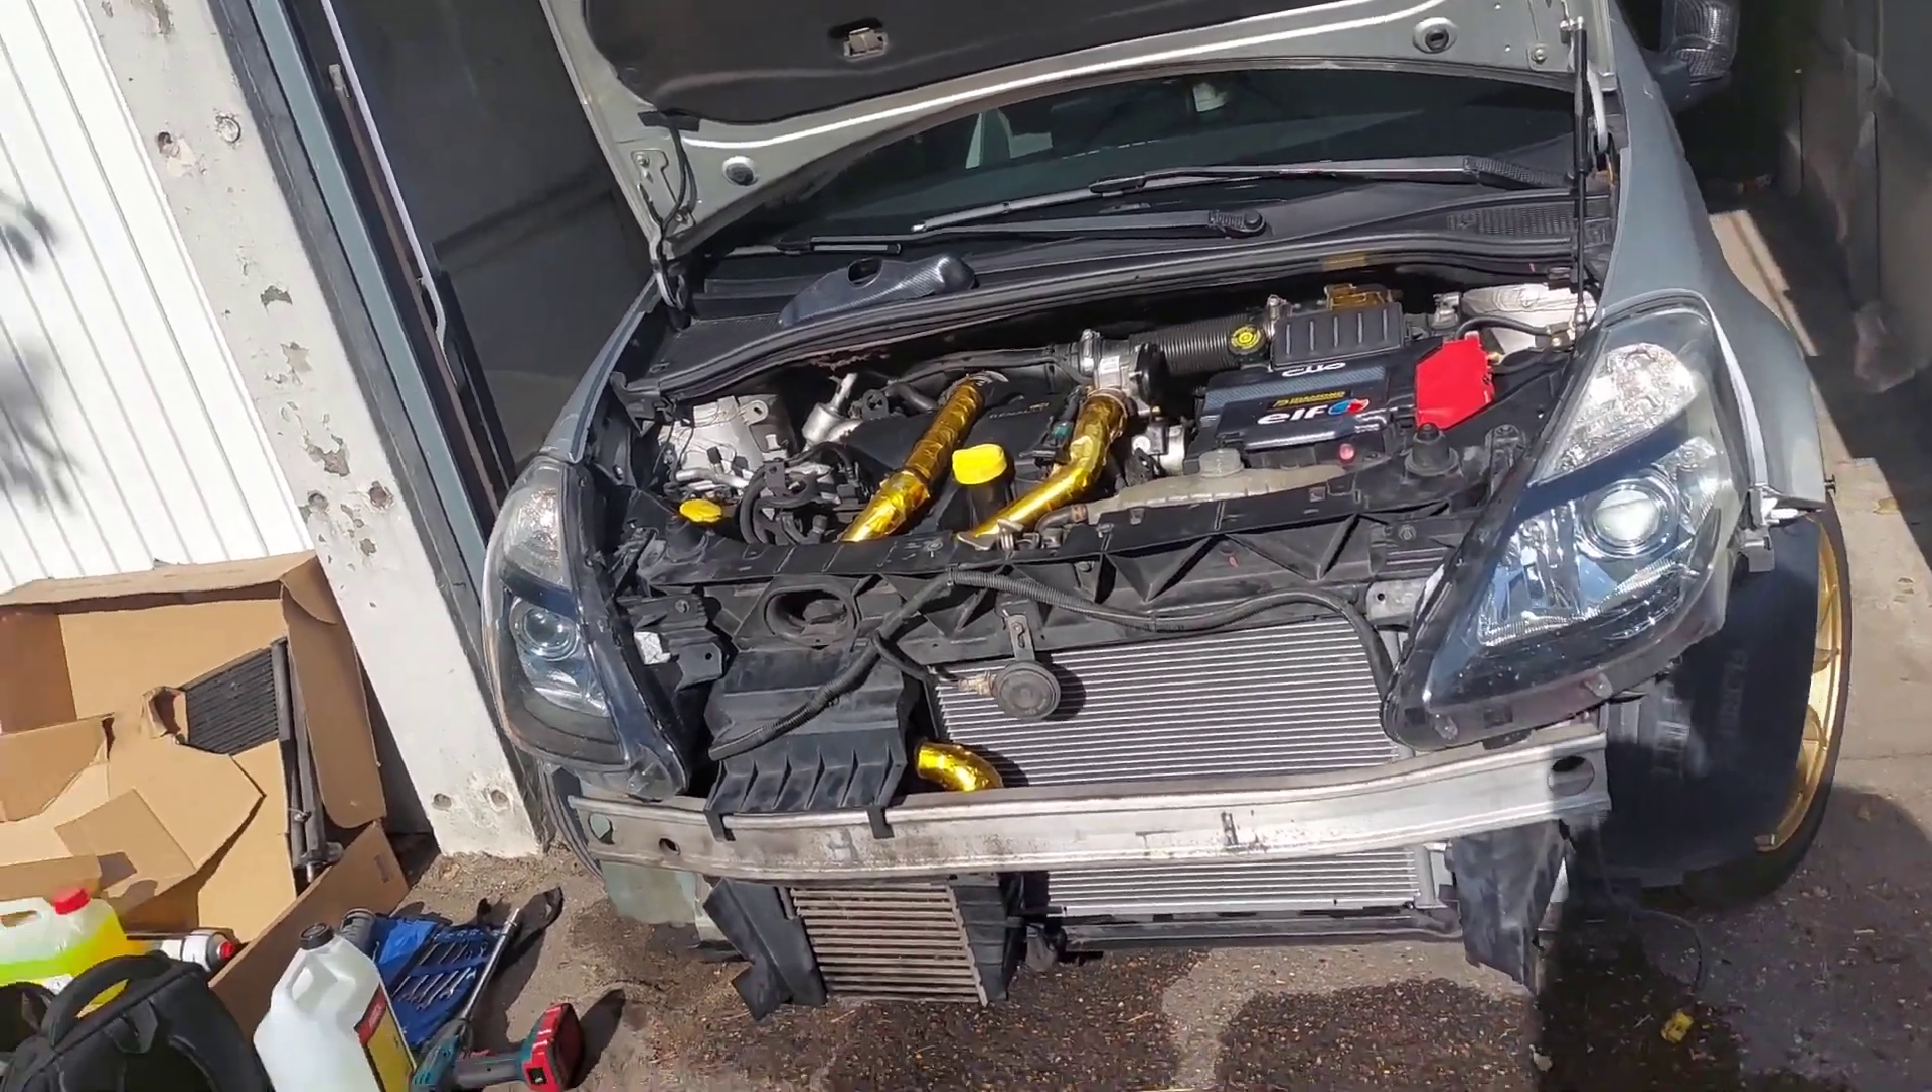Donc là j'ai remonté encore des éléments Les phares.